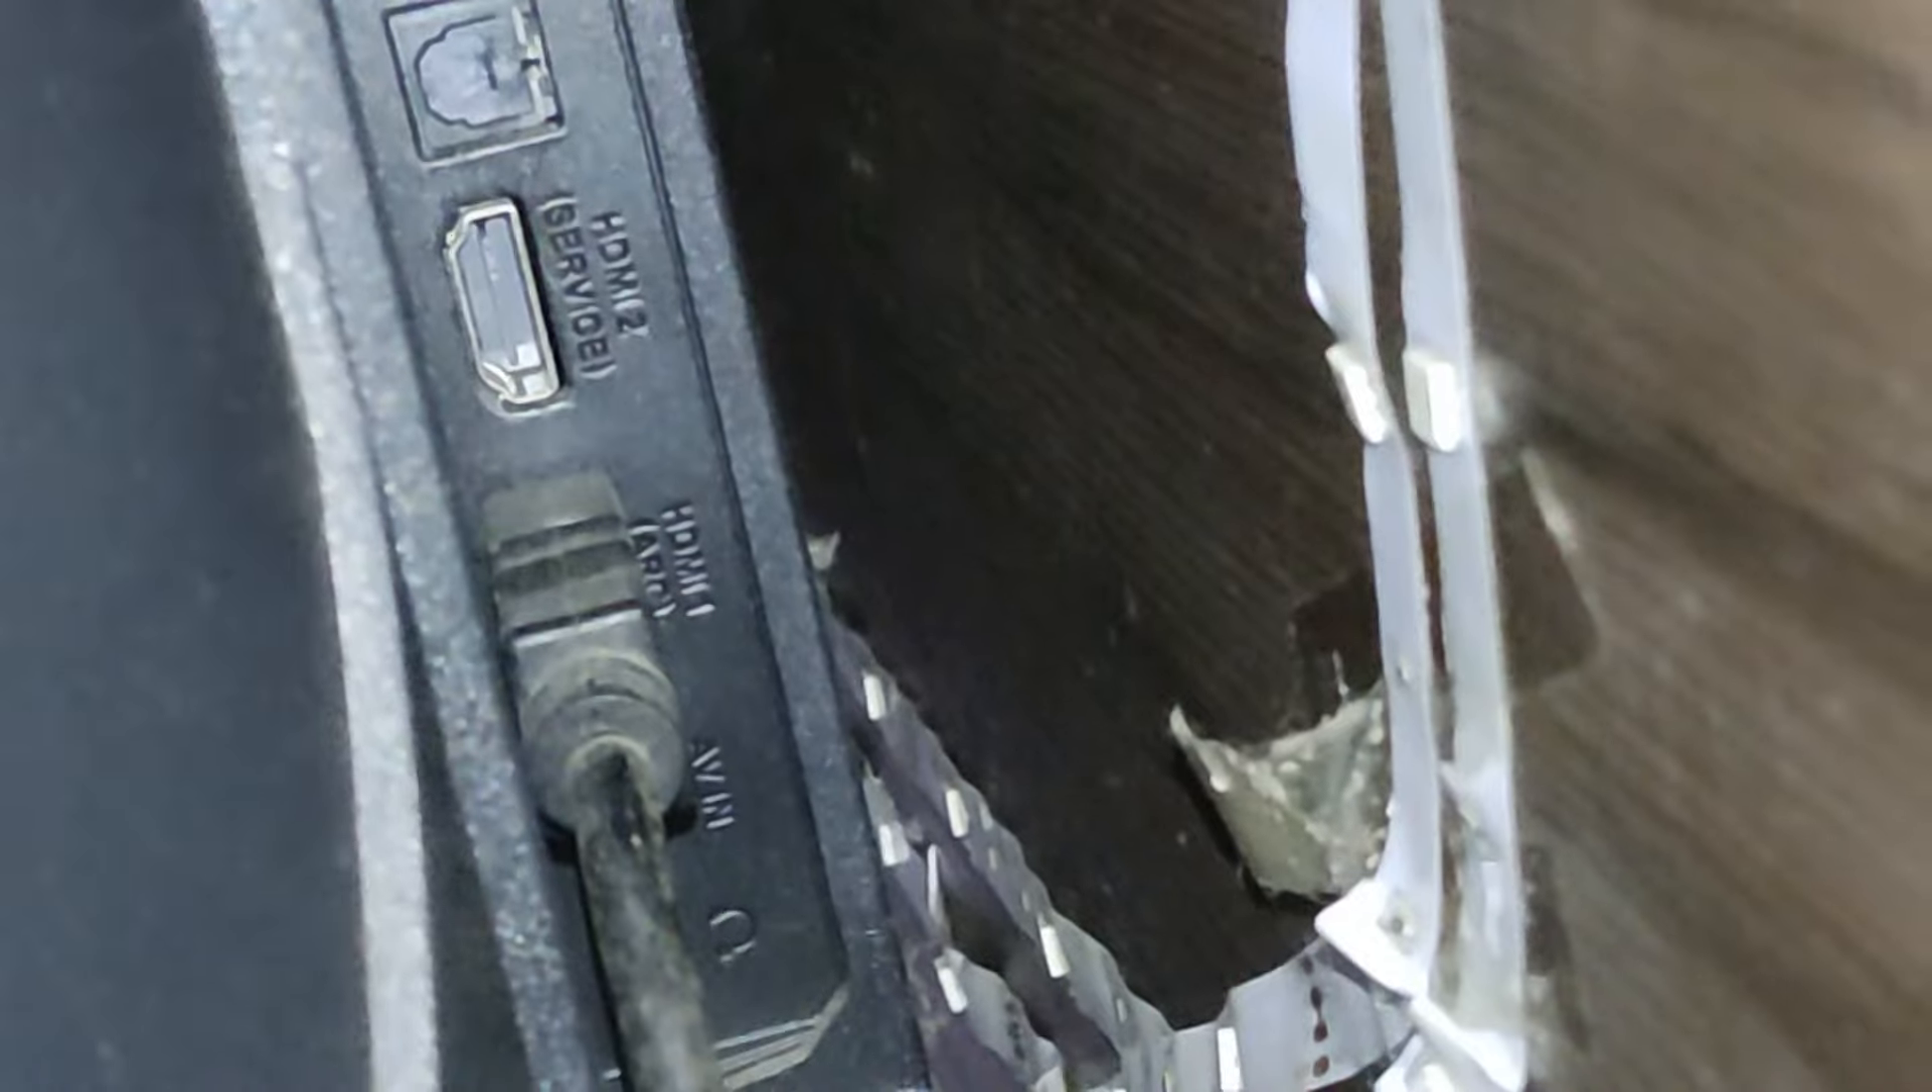Pluguei o cabo aqui HDMI E ainda tem outra entrada HDMI.